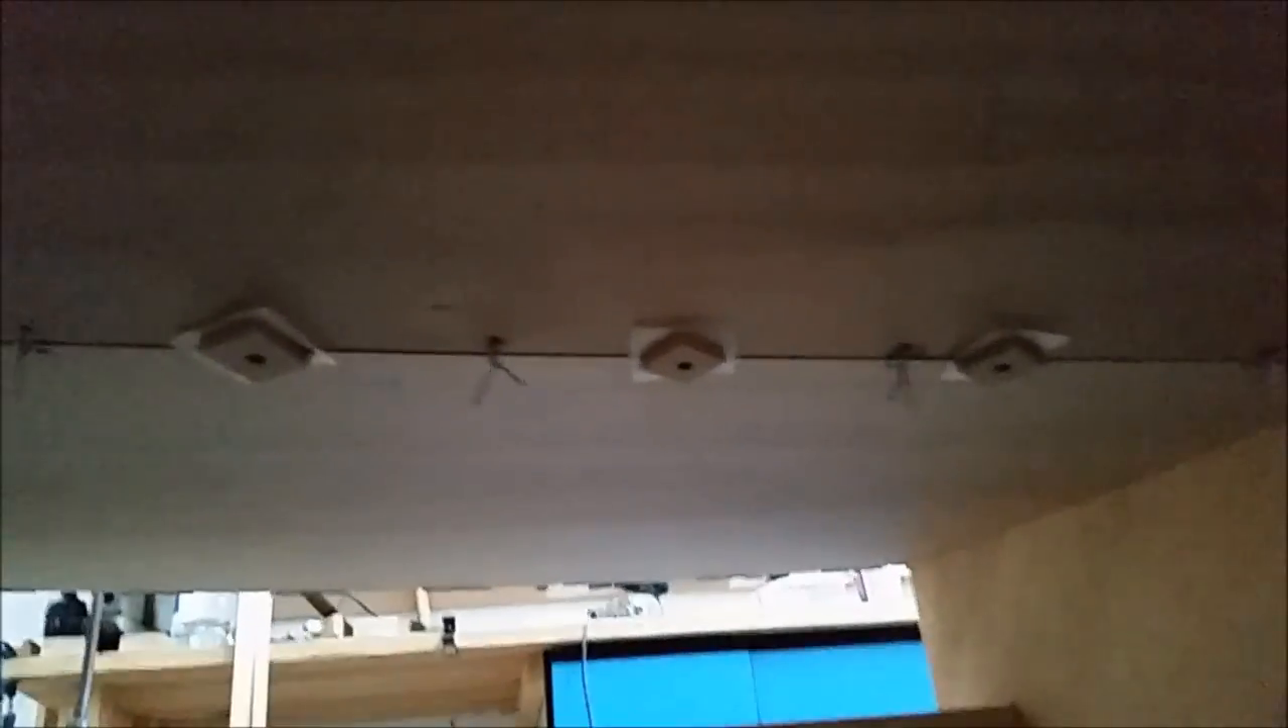You can see I've left my wire ties still in place.